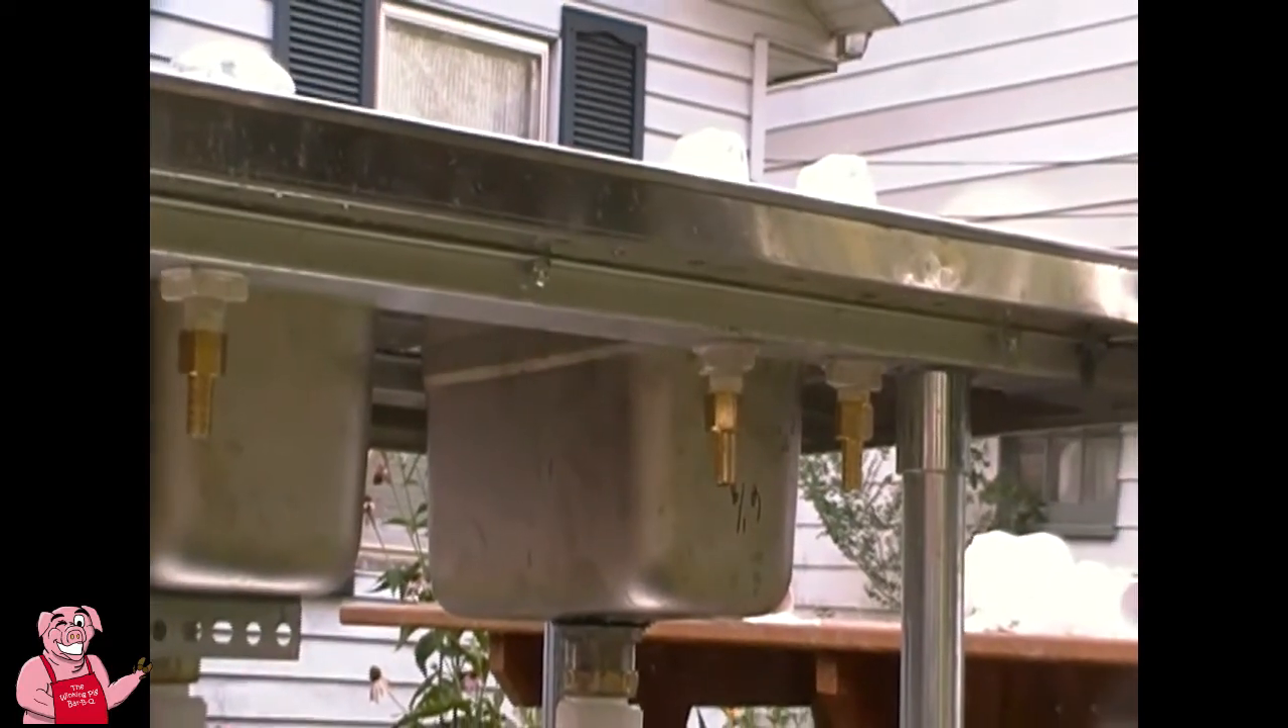Alright guys, so there we go, we got both our sinks. We got the barbed fittings on there.